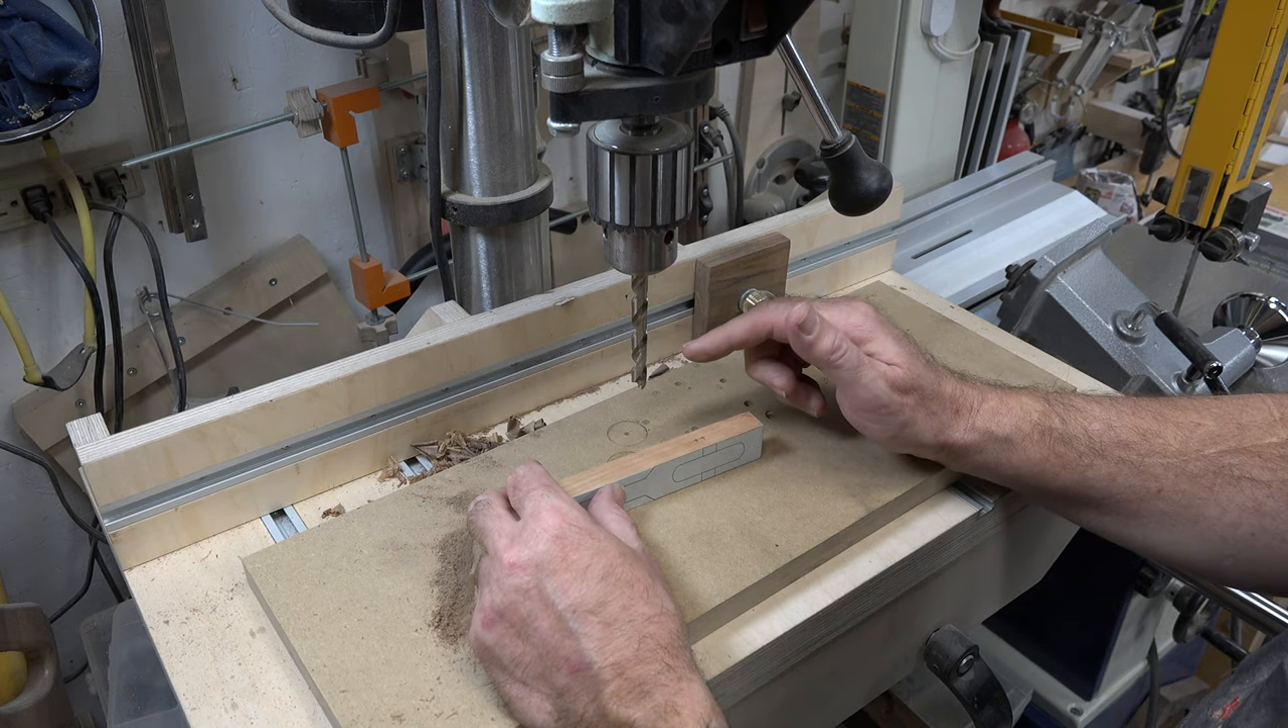I've installed a three-eighths diameter drill bit over here at the drill press.